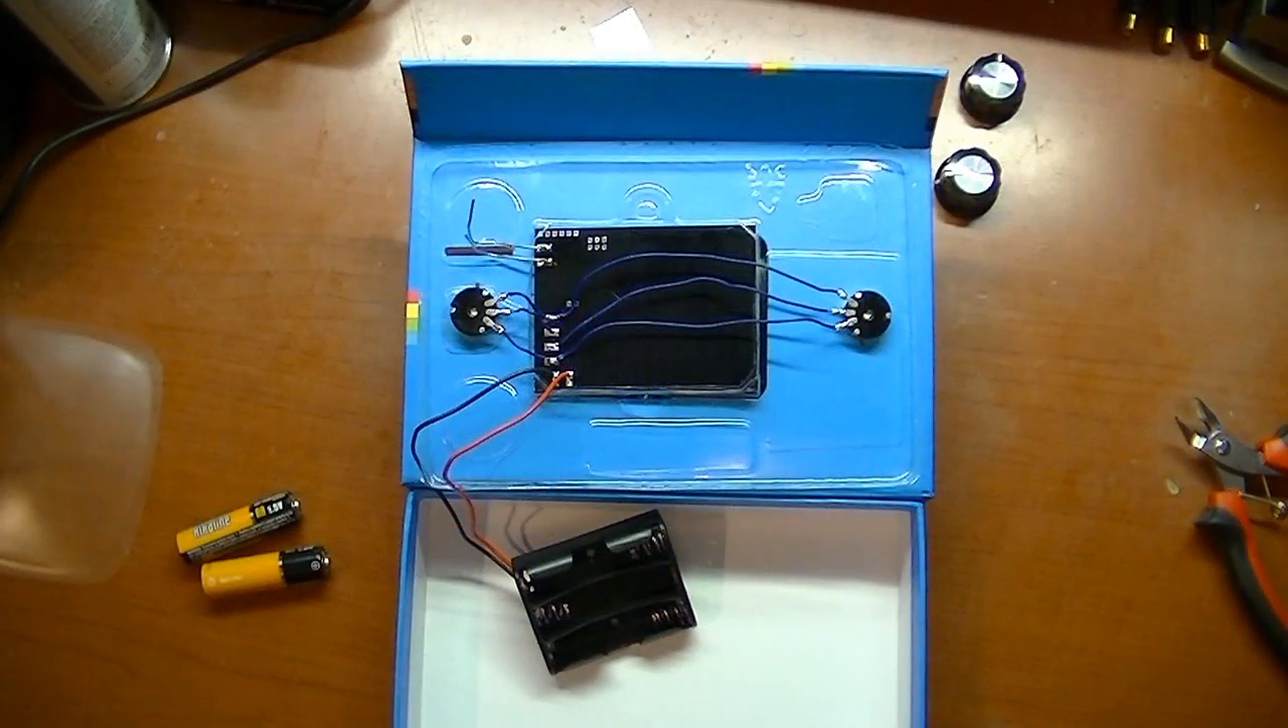So pretty much all the wiring is now complete.